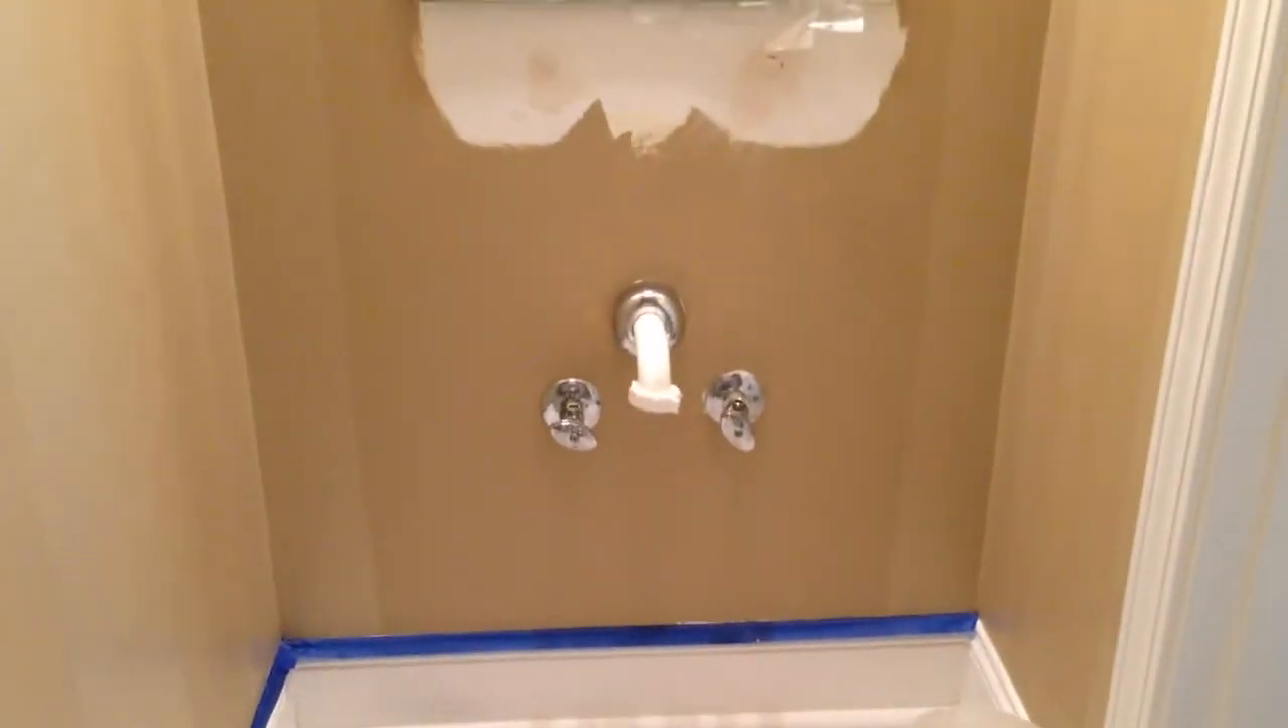Now, I just removed the sink as you can see there.